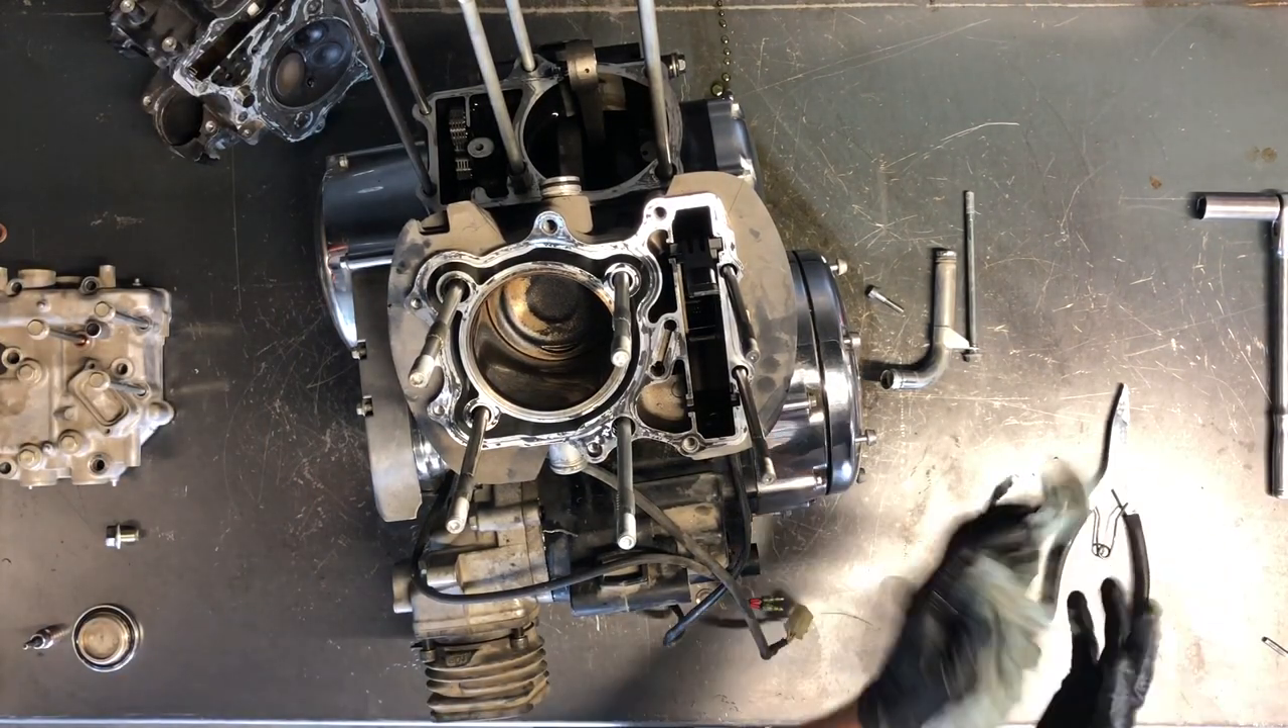All right, we've got the cylinder head off there.